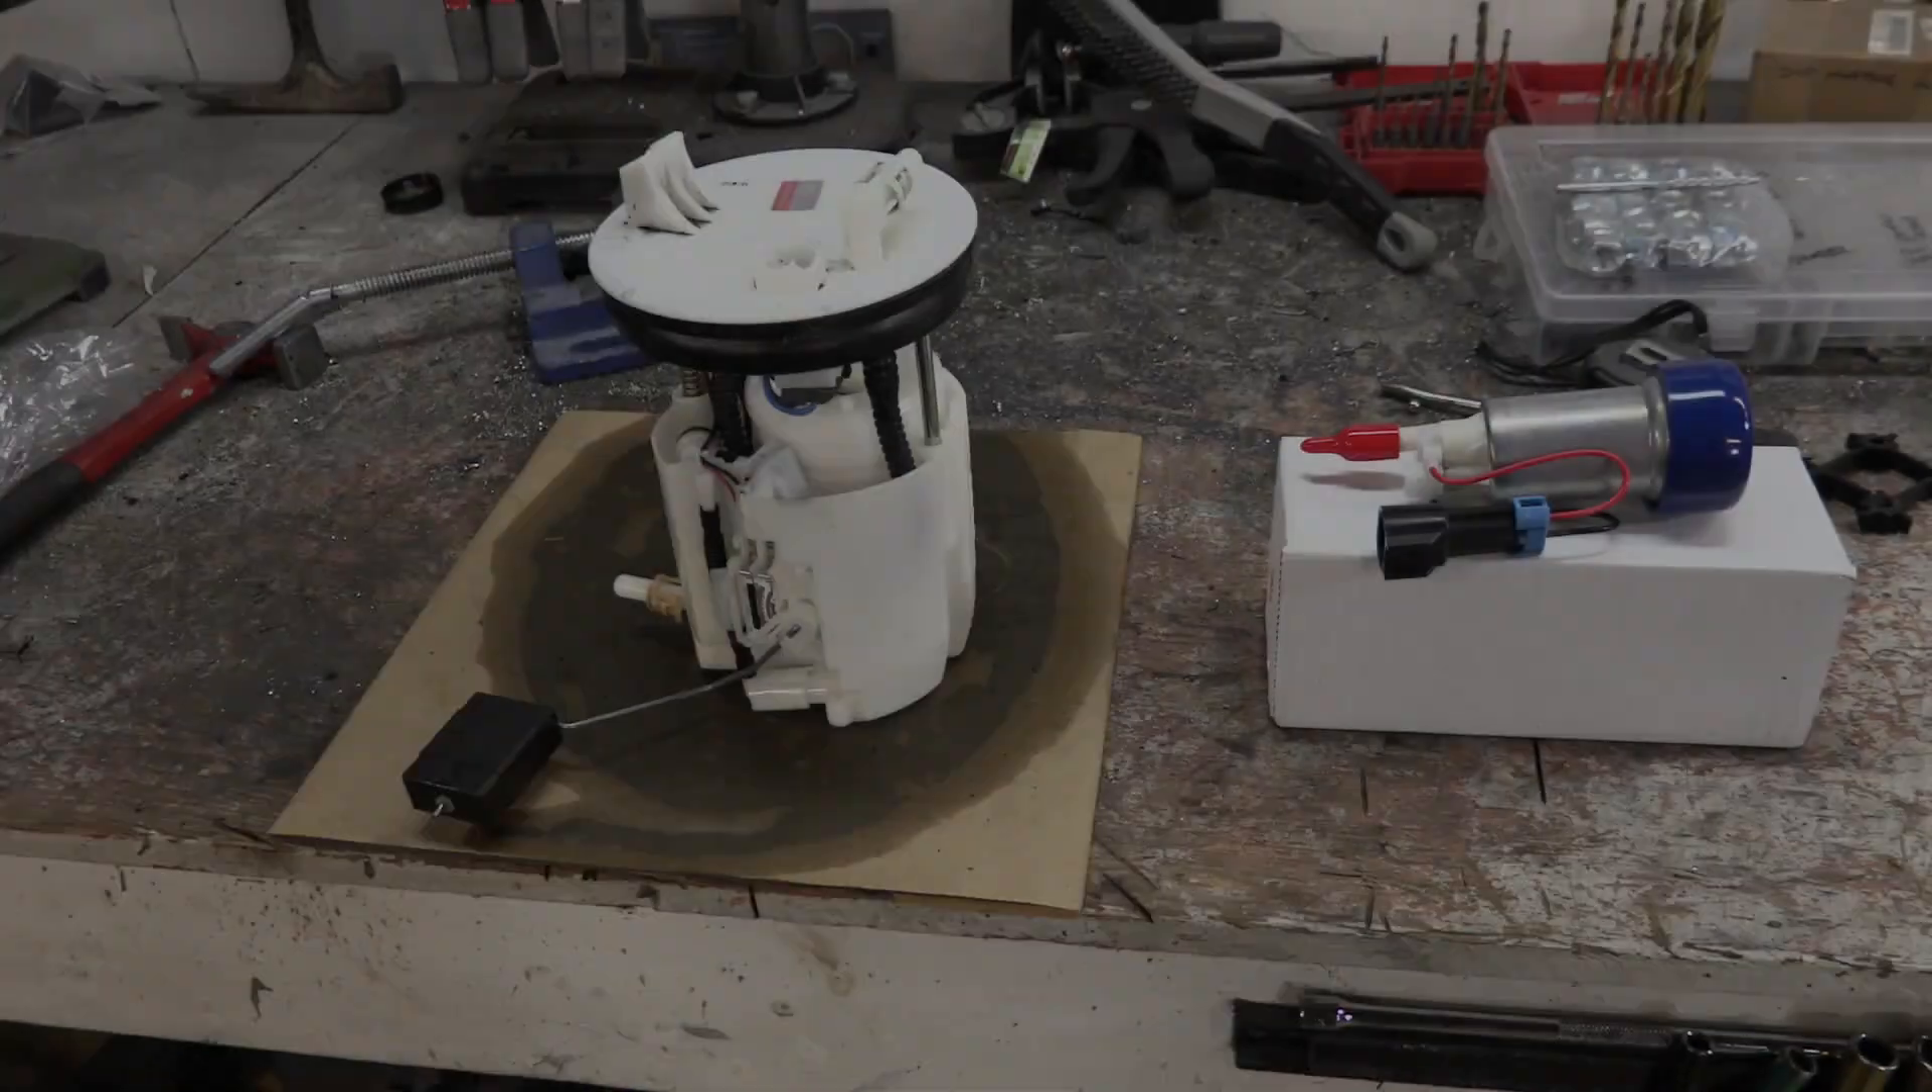All right, I got the fuel pump out of the car, the whole basket connection thing.